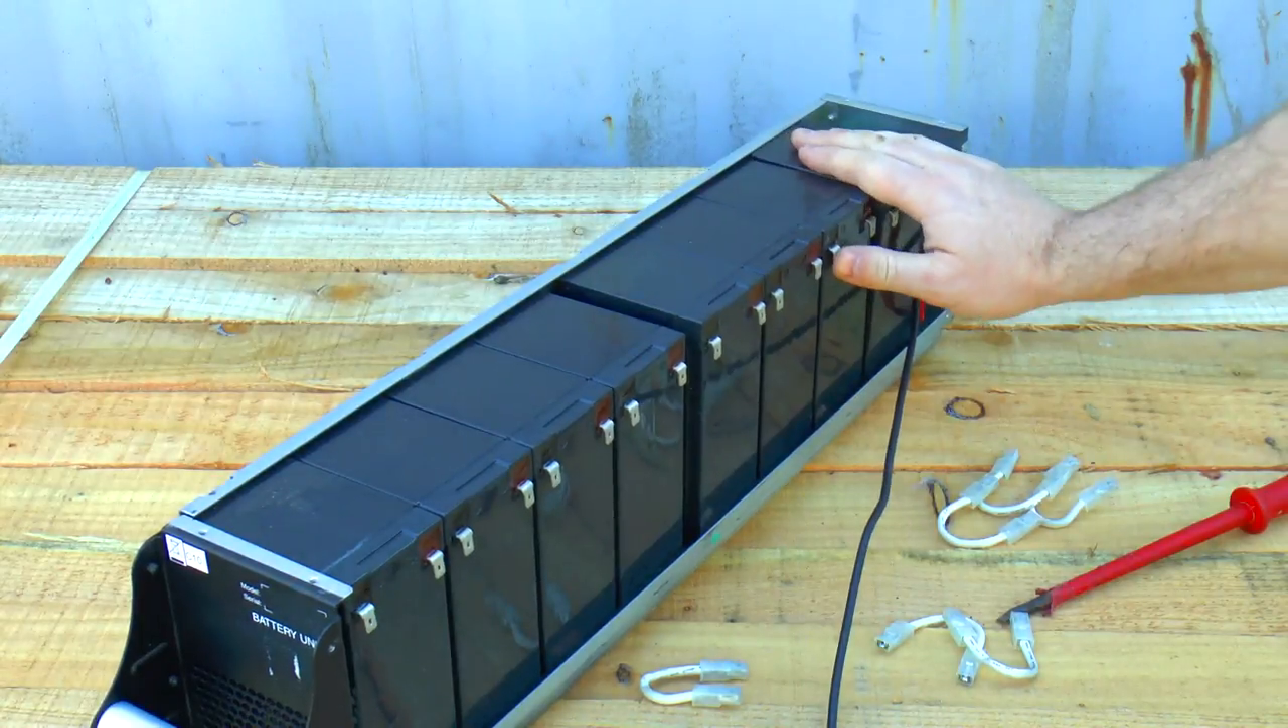And that is the whole set of batteries disconnected ready for replacement.